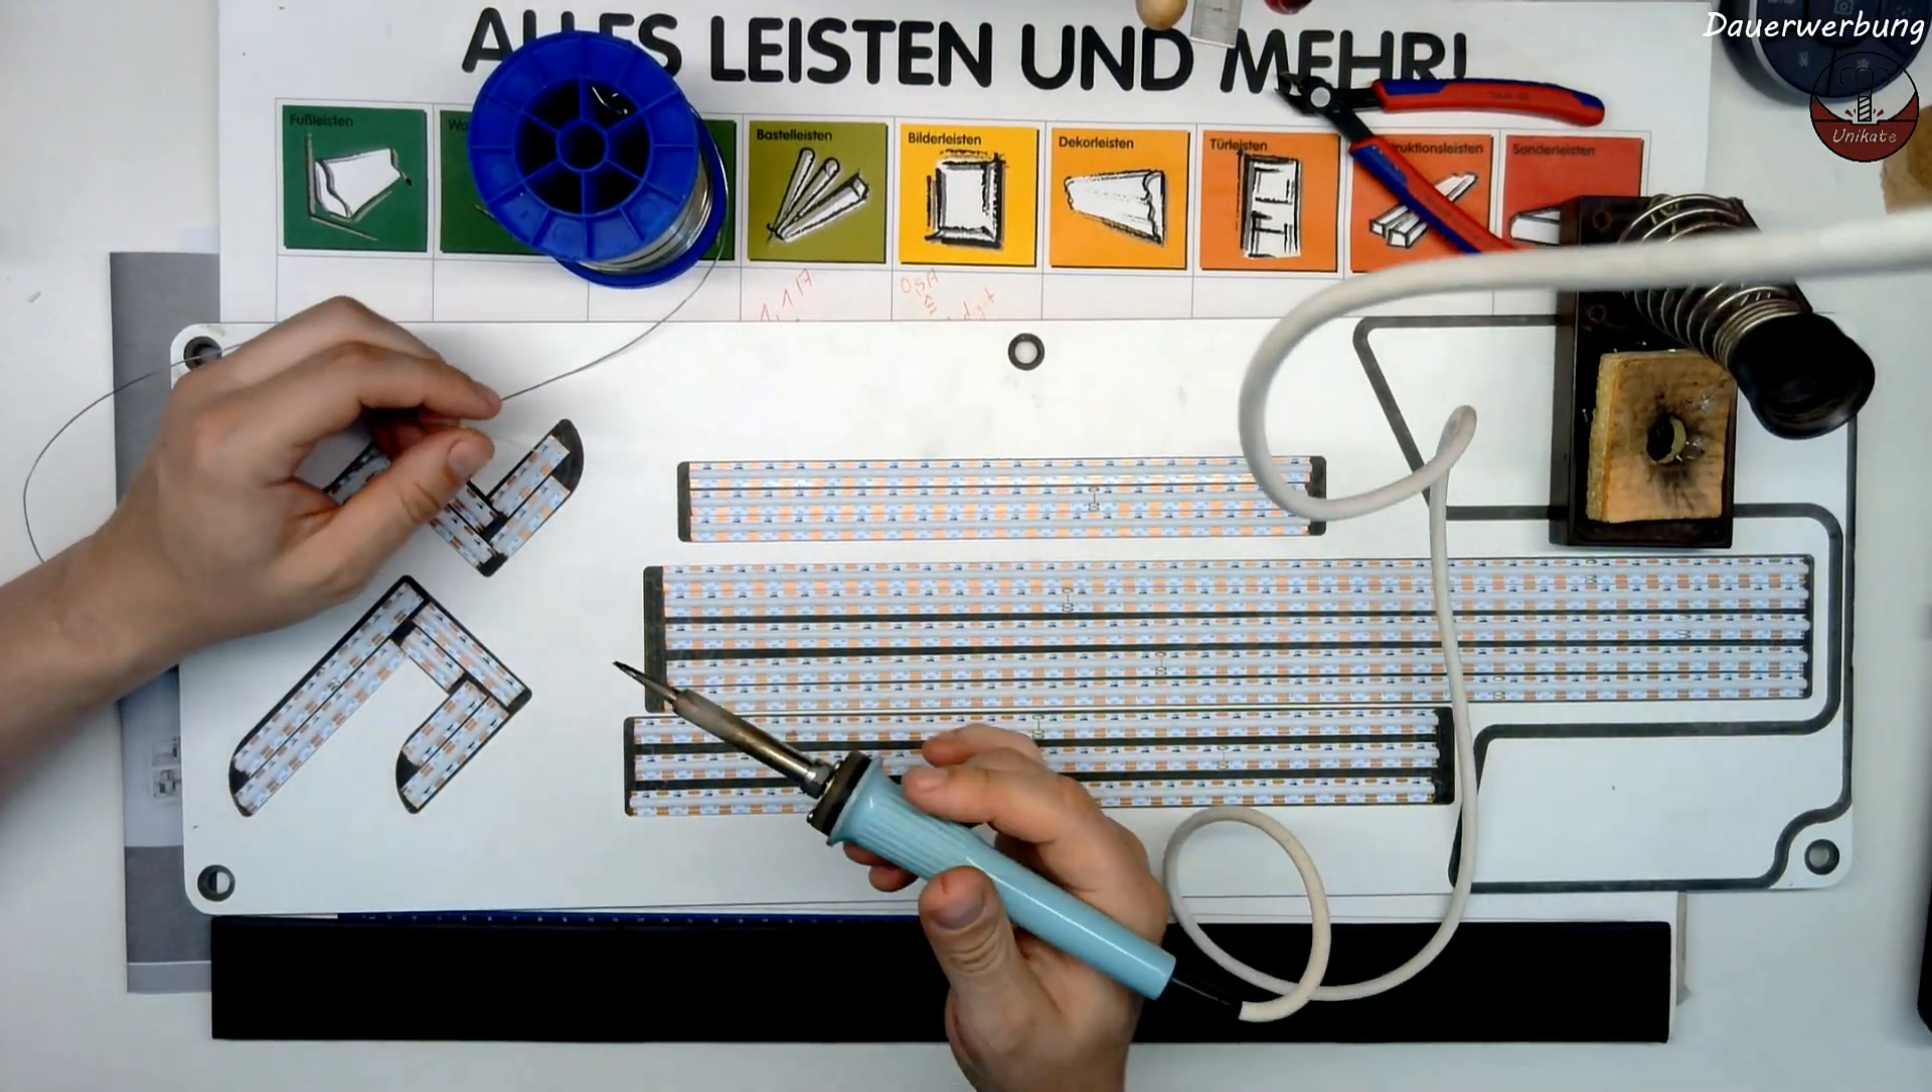Wie man sehen kann, sind die LED-Streifen schon aufgeklebt.